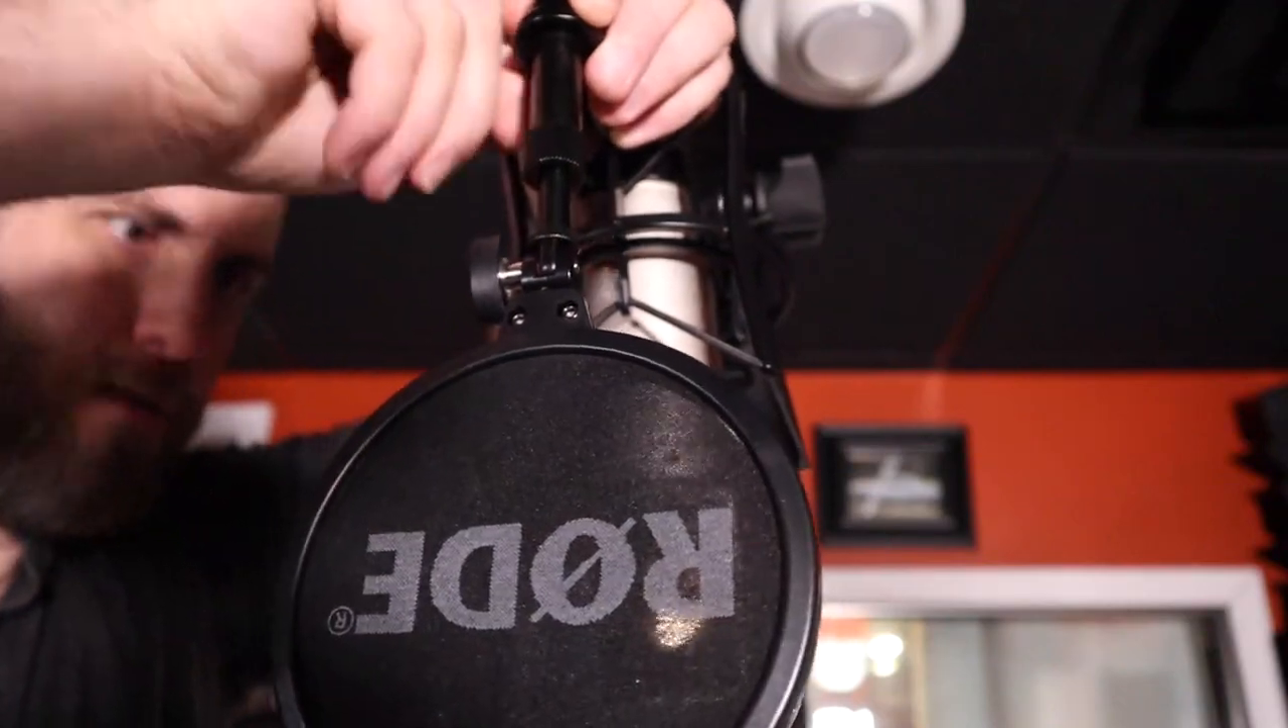And now we have the pop filter in the front of the mic.